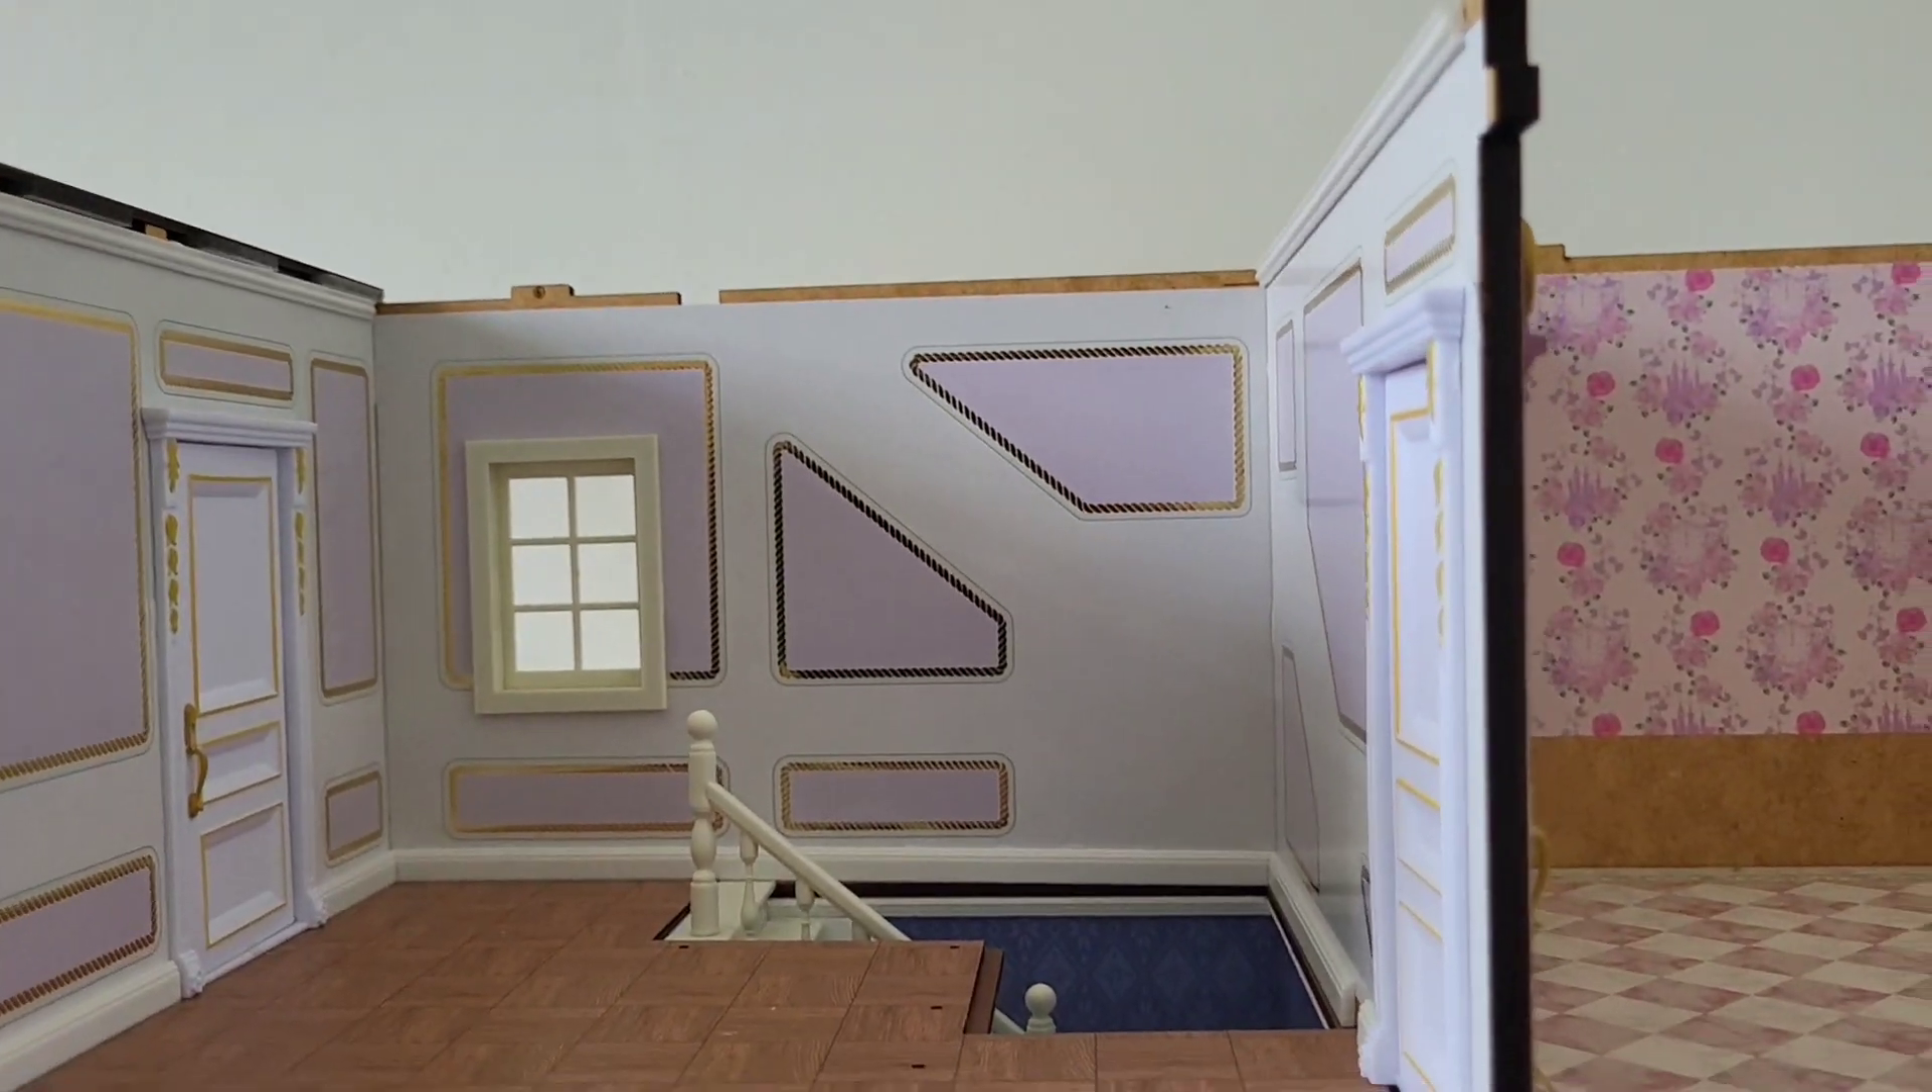Um in this stage we've got our door in now we've got the aristocrats room is pretty much done i mean we need a ceiling and a staircase that's it.